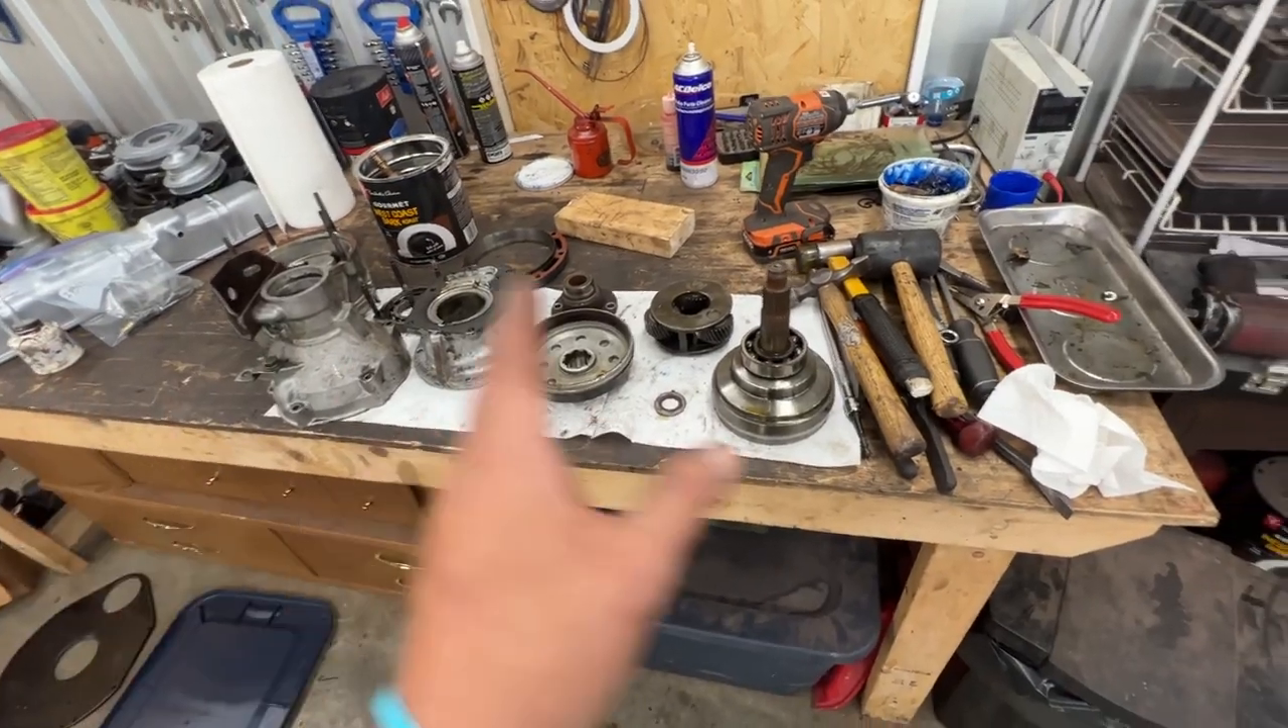And here is our overdrive taken apart completely.